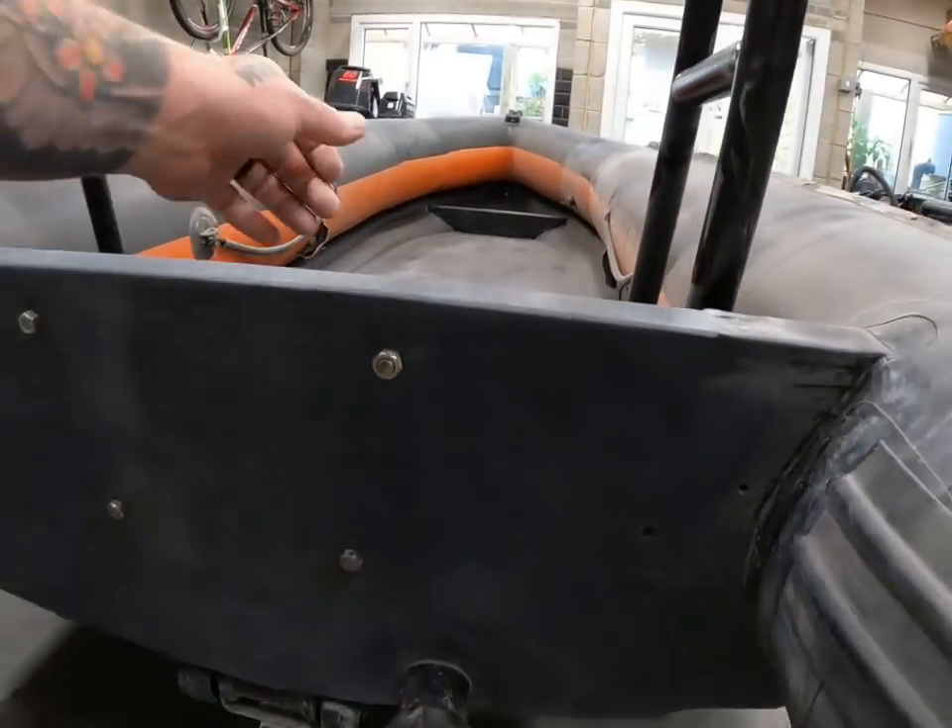Got all my stainless steel bolts in there ready to put my engine on.